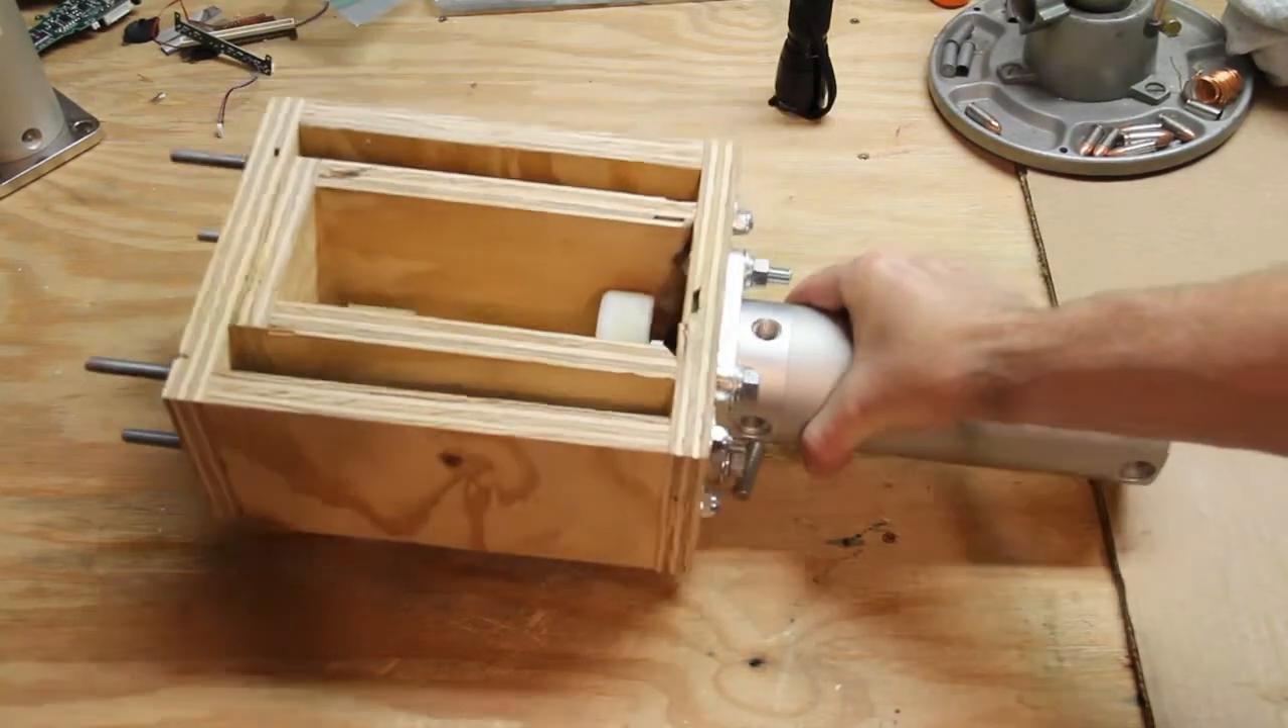I don't have any facilities for welding so we took 3 quarter inch plywood built up an outer frame that holds the cylinder and then an inner frame that's about the size of a can so that the can doesn't roll to either side.